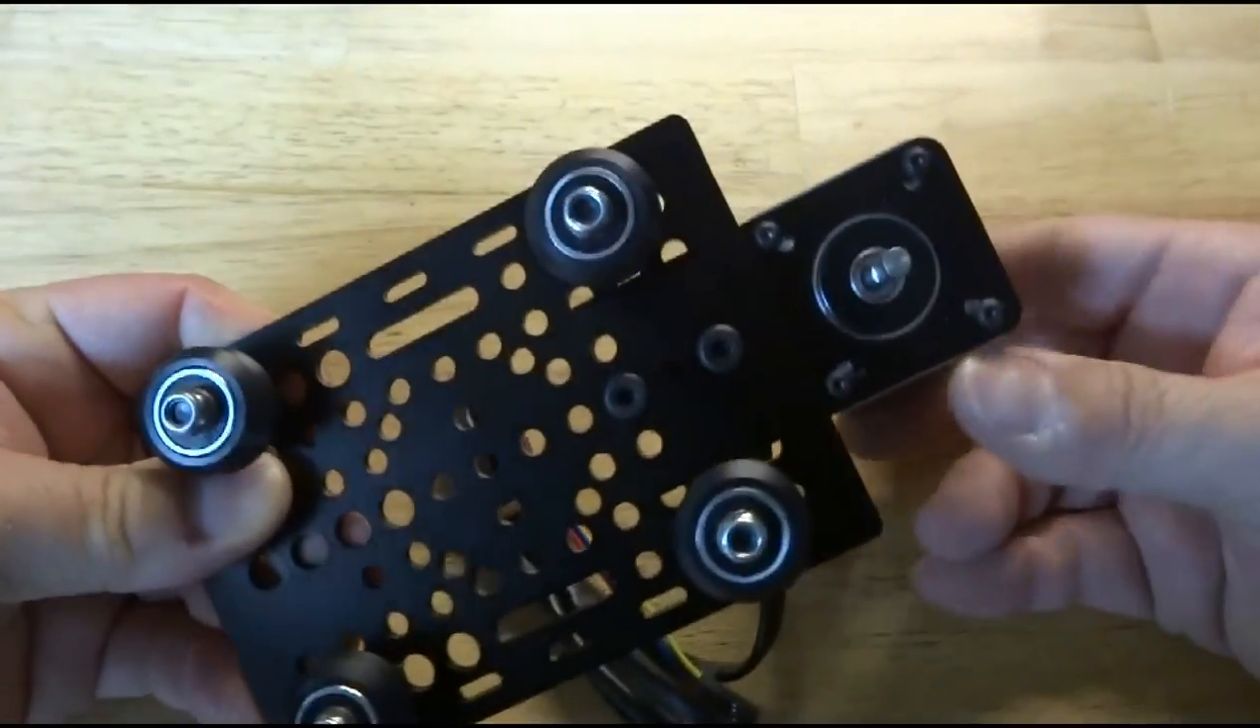So at this point we have the stepper motor mounted.